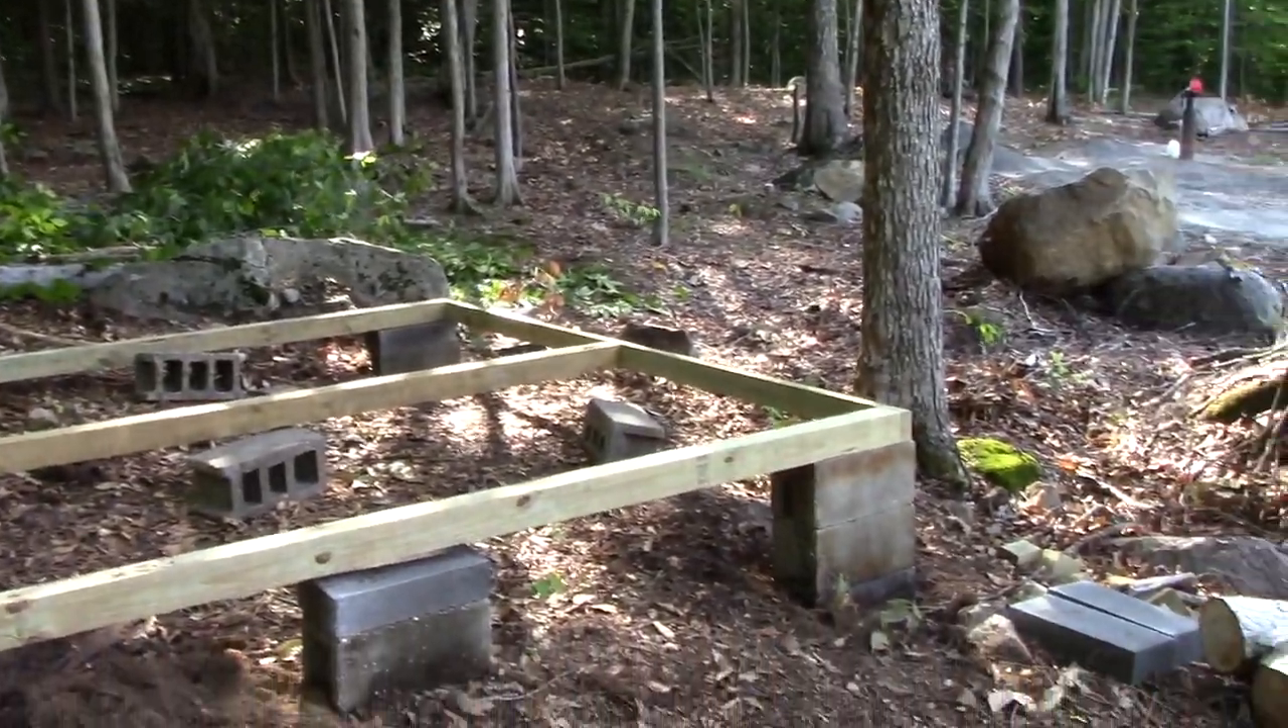We got the basic frame done for the bottom of the shed.